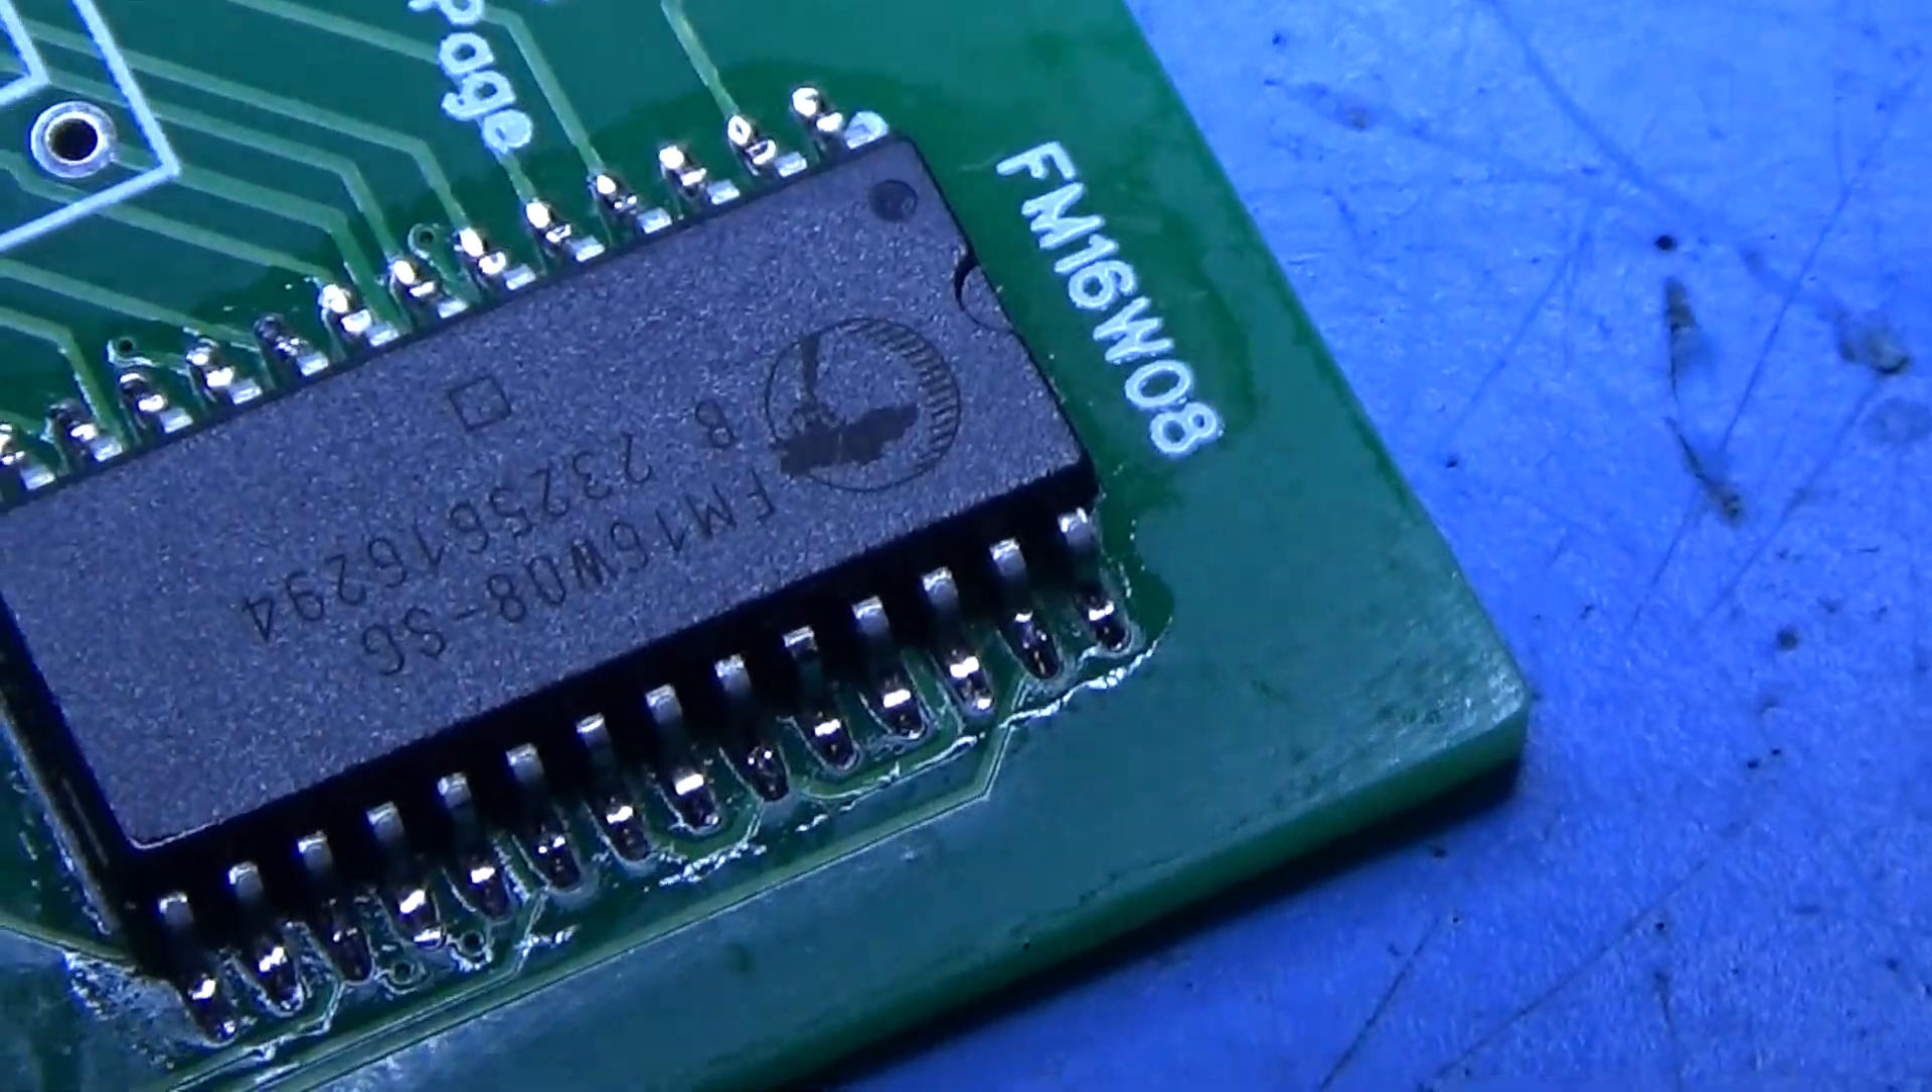I got the chip soldered on.